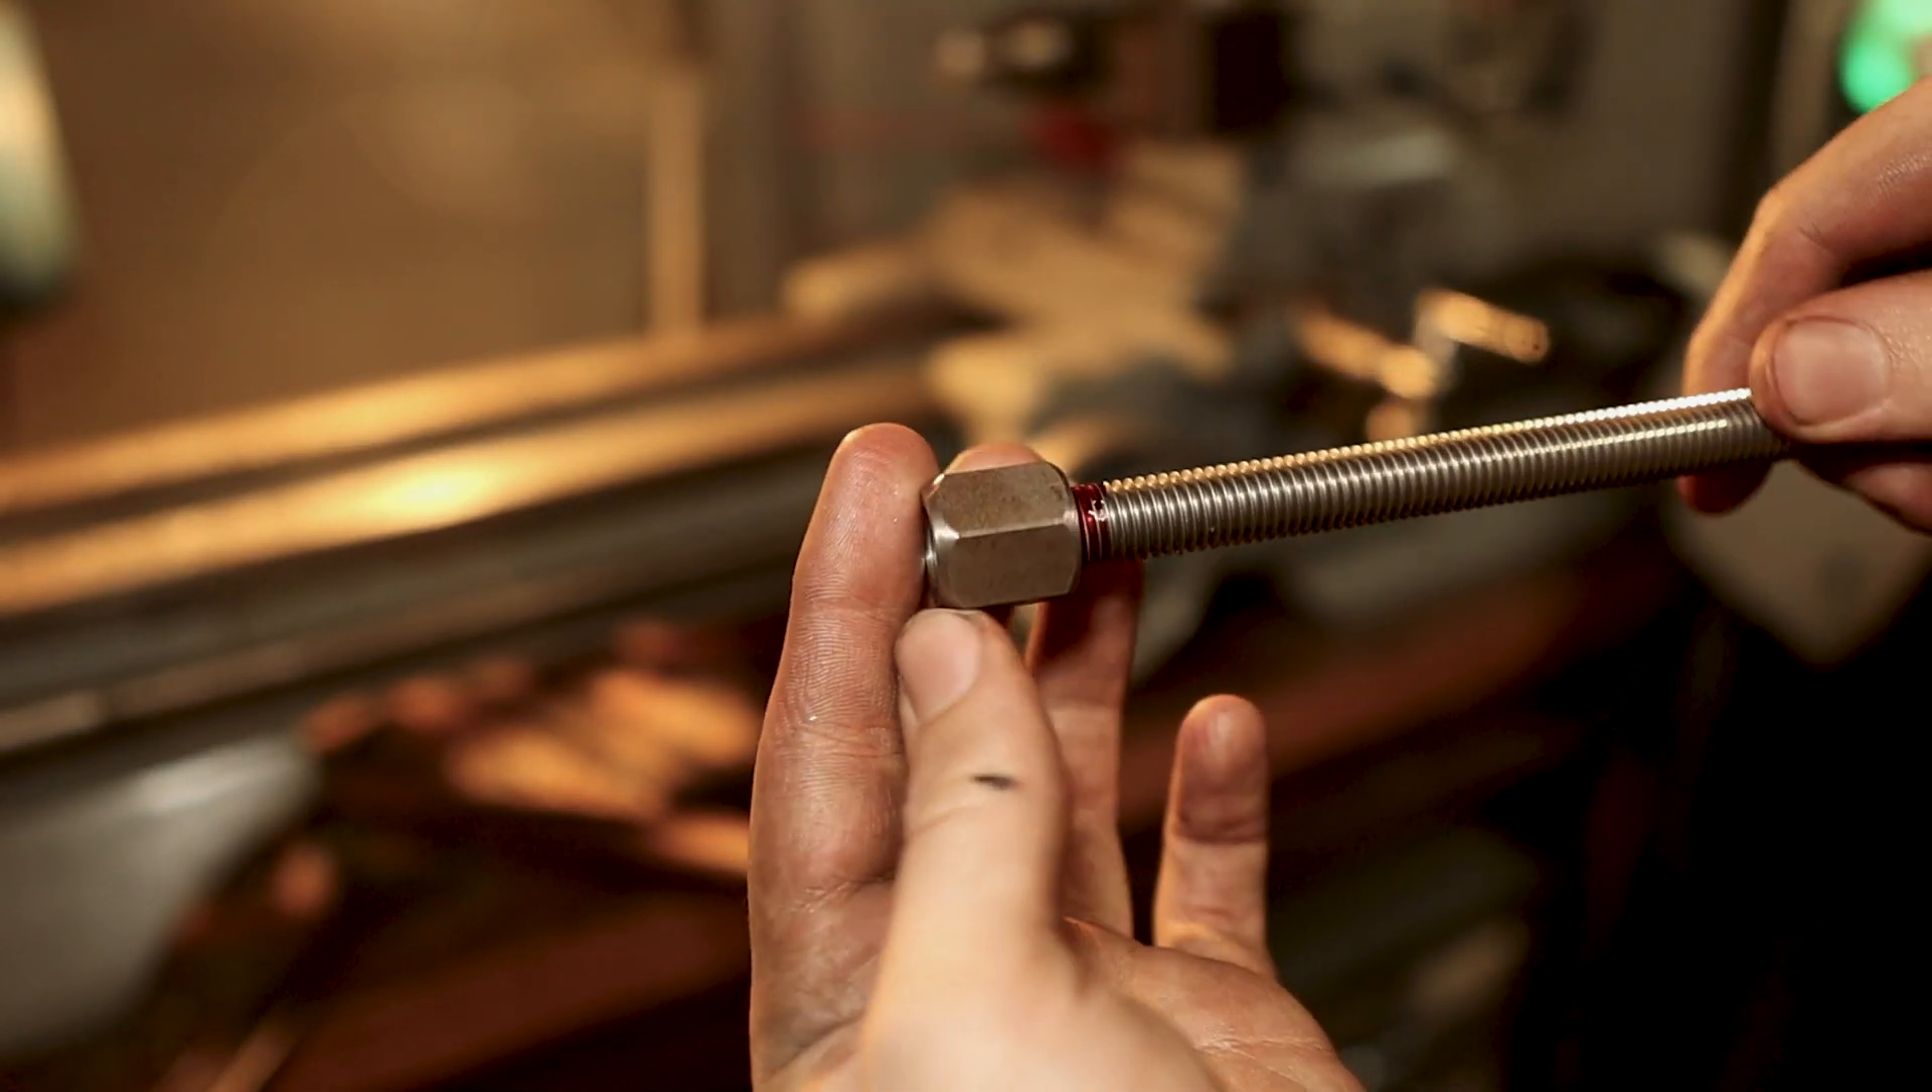With a little bit of Loctite to hold the hex on the end of the threaded rod, that's the parts finished.